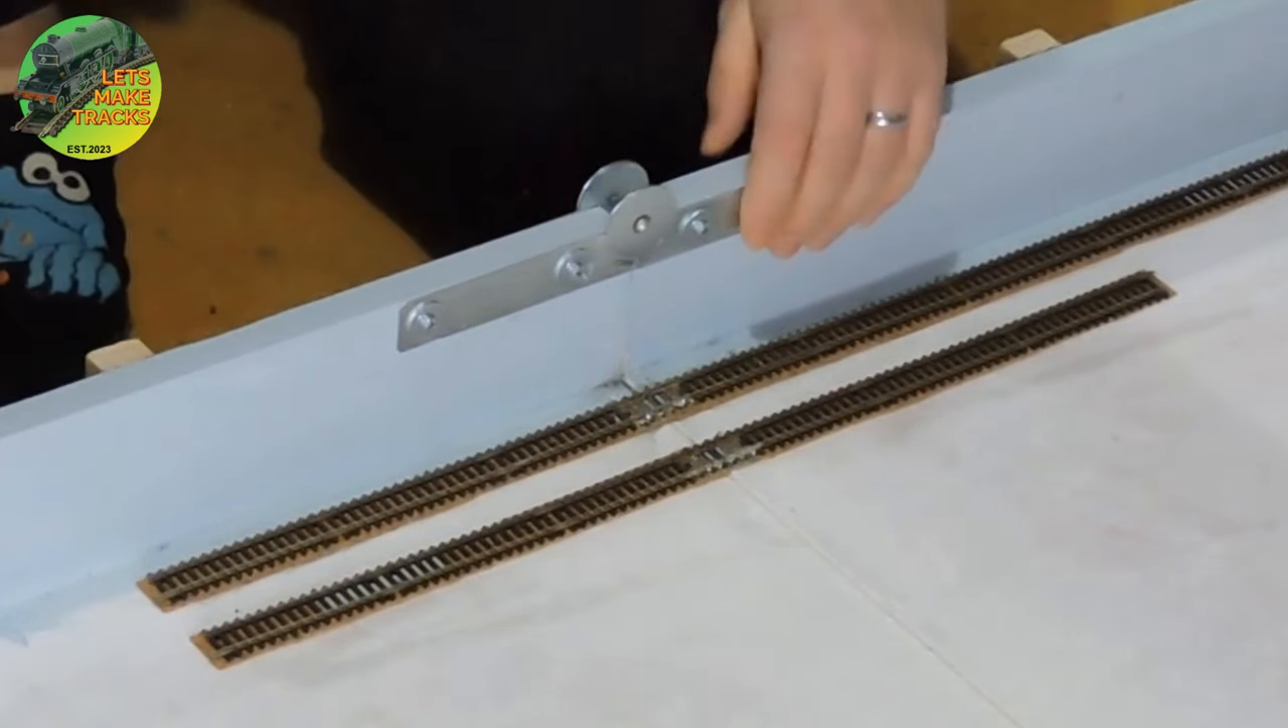I already have the first two tracks in place.